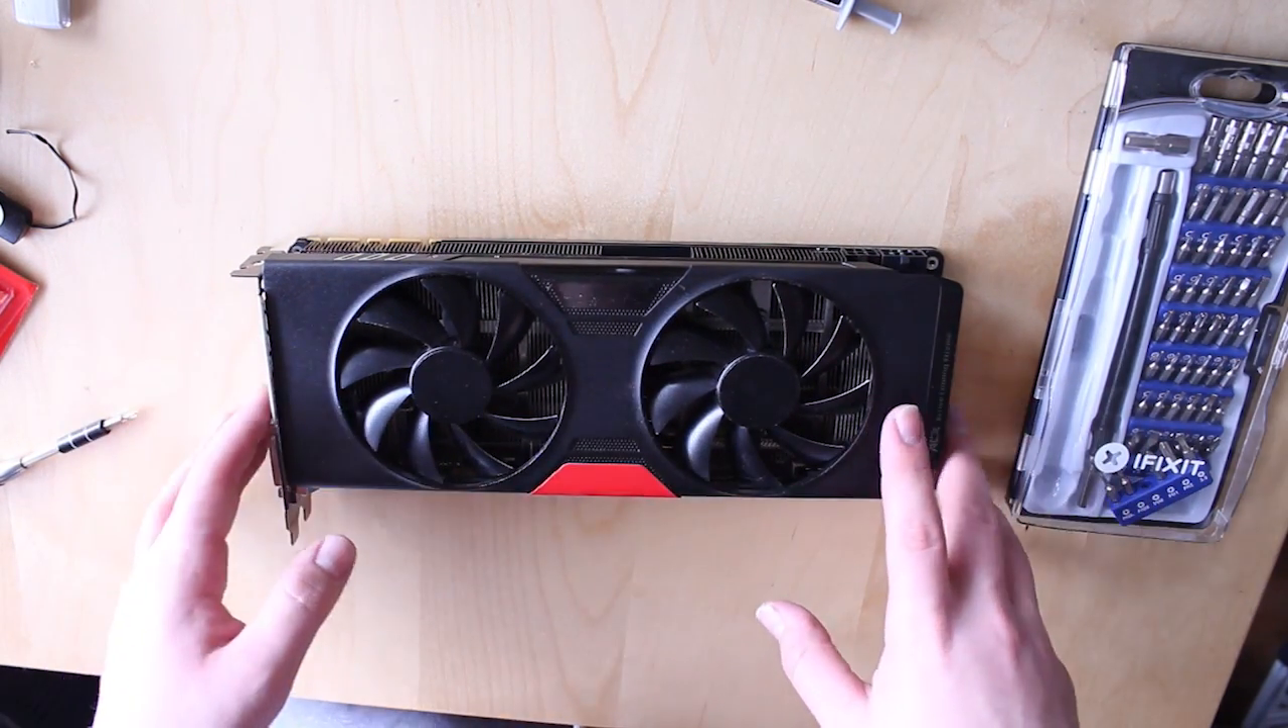Oké, nu zit je grafische kaart dus weer helemaal in elkaar.